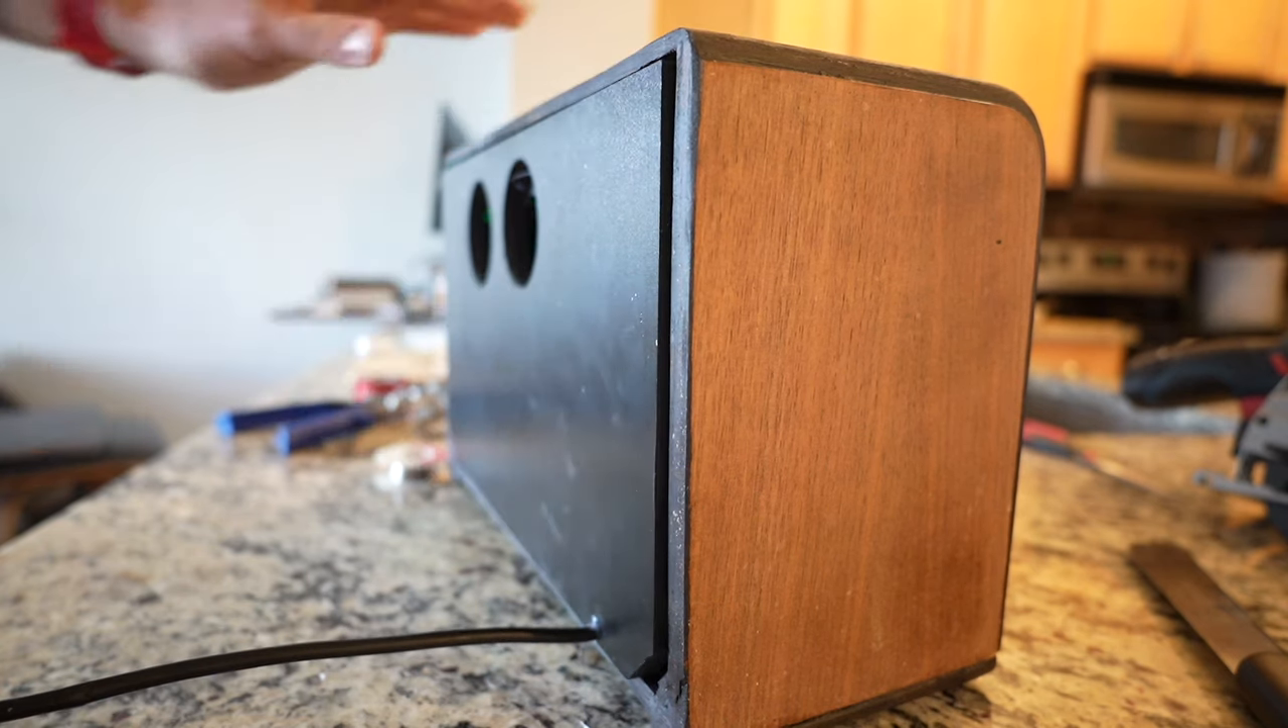So I'm losing two USB ports but those ports will all be internal and you know that a small form factor build has been done successfully when the back panel goes on just like this.